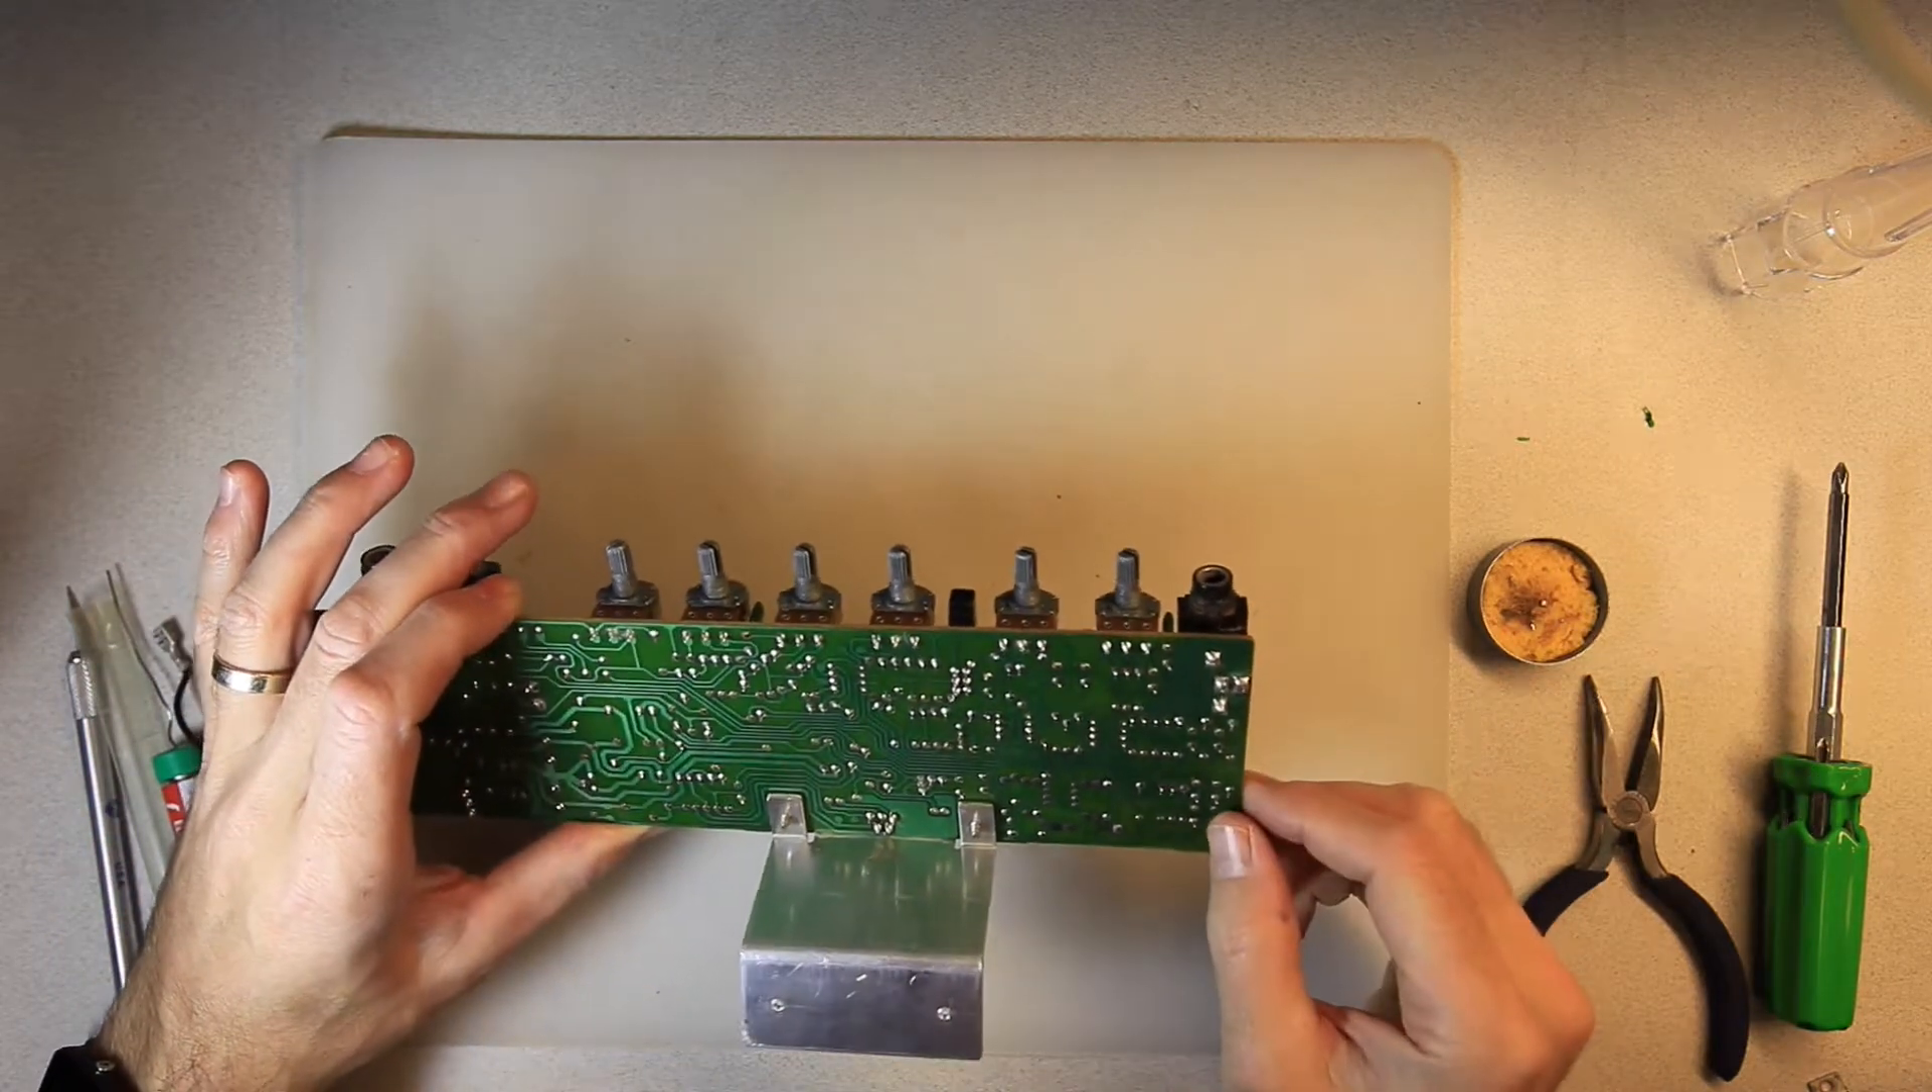And if we flip it over you can see the bottom with the heat sink back in.